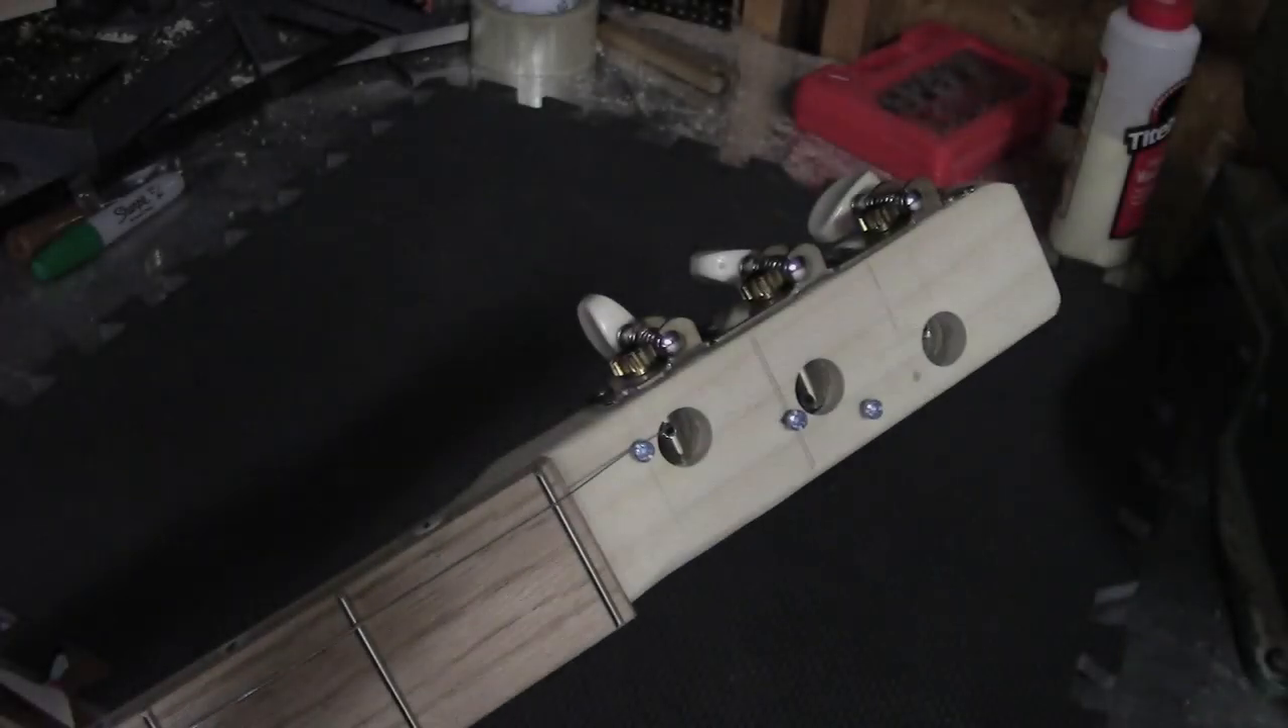Because I'm not using a nut, I put three screws in here to guide the strings.